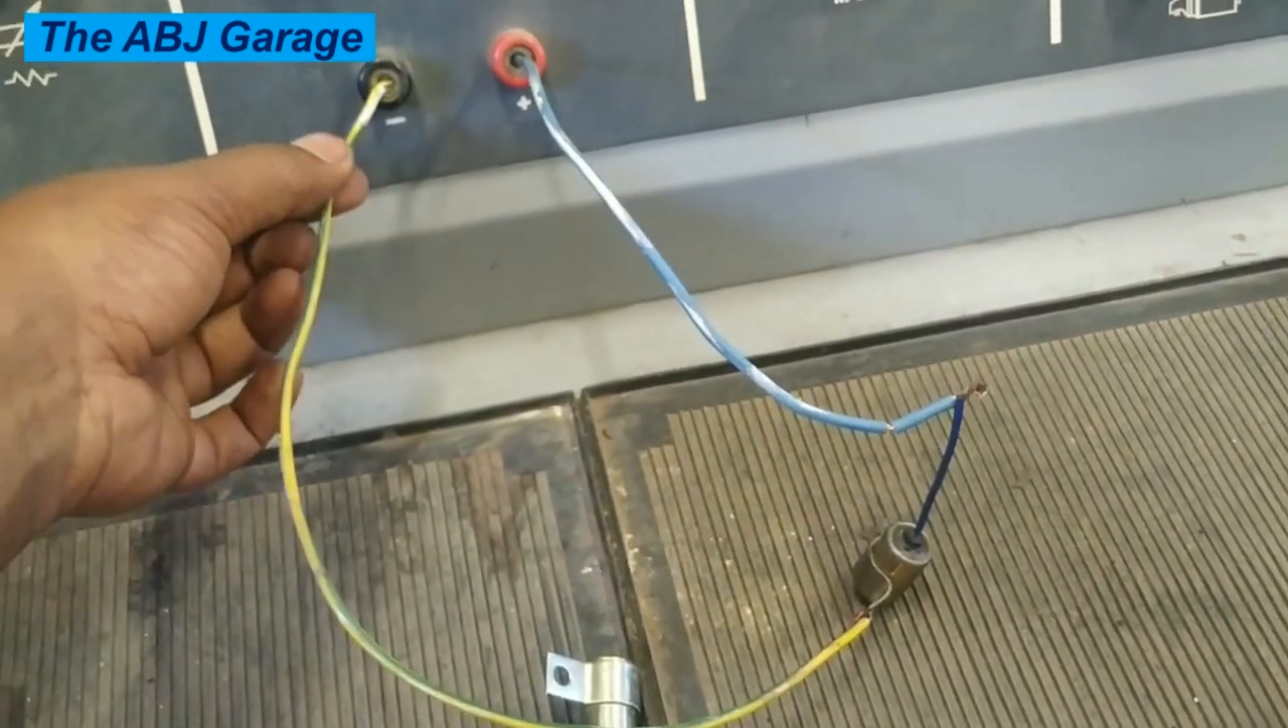I have connected the positive lead to the positive and the negative lead to the casing of the capacitor.